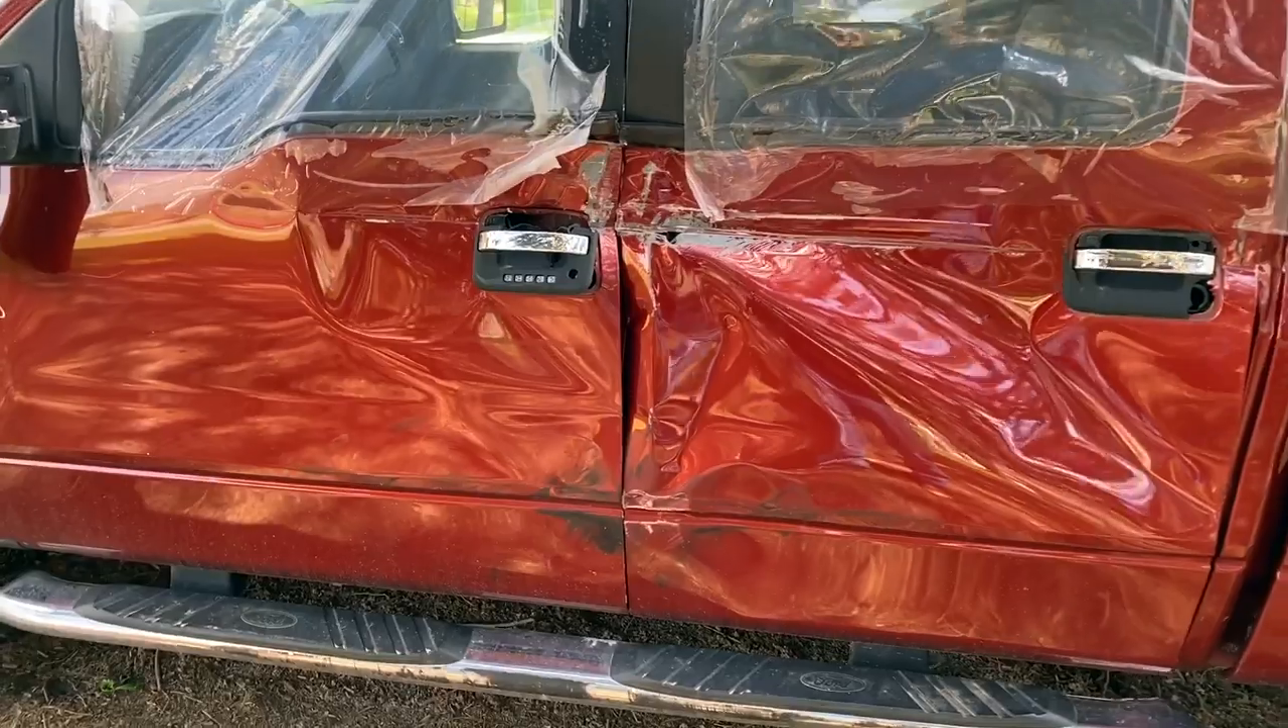I expect that there's at least some damage as you can see these doors don't line up properly and then of course it's smashed in there as well.